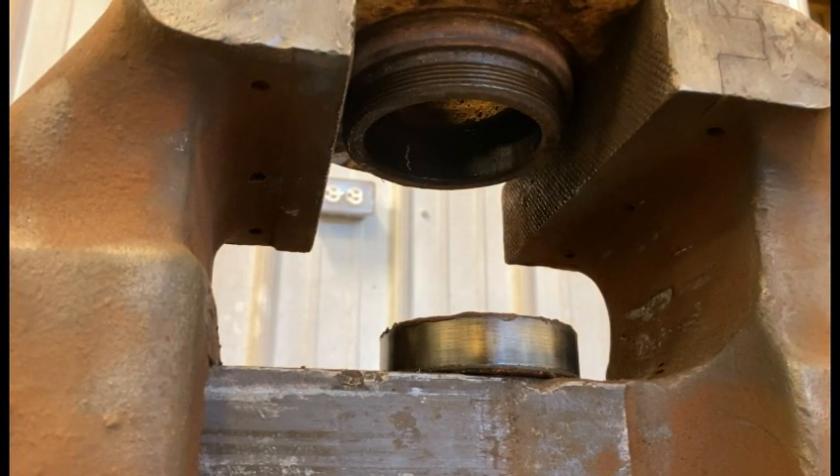So we got our race out.